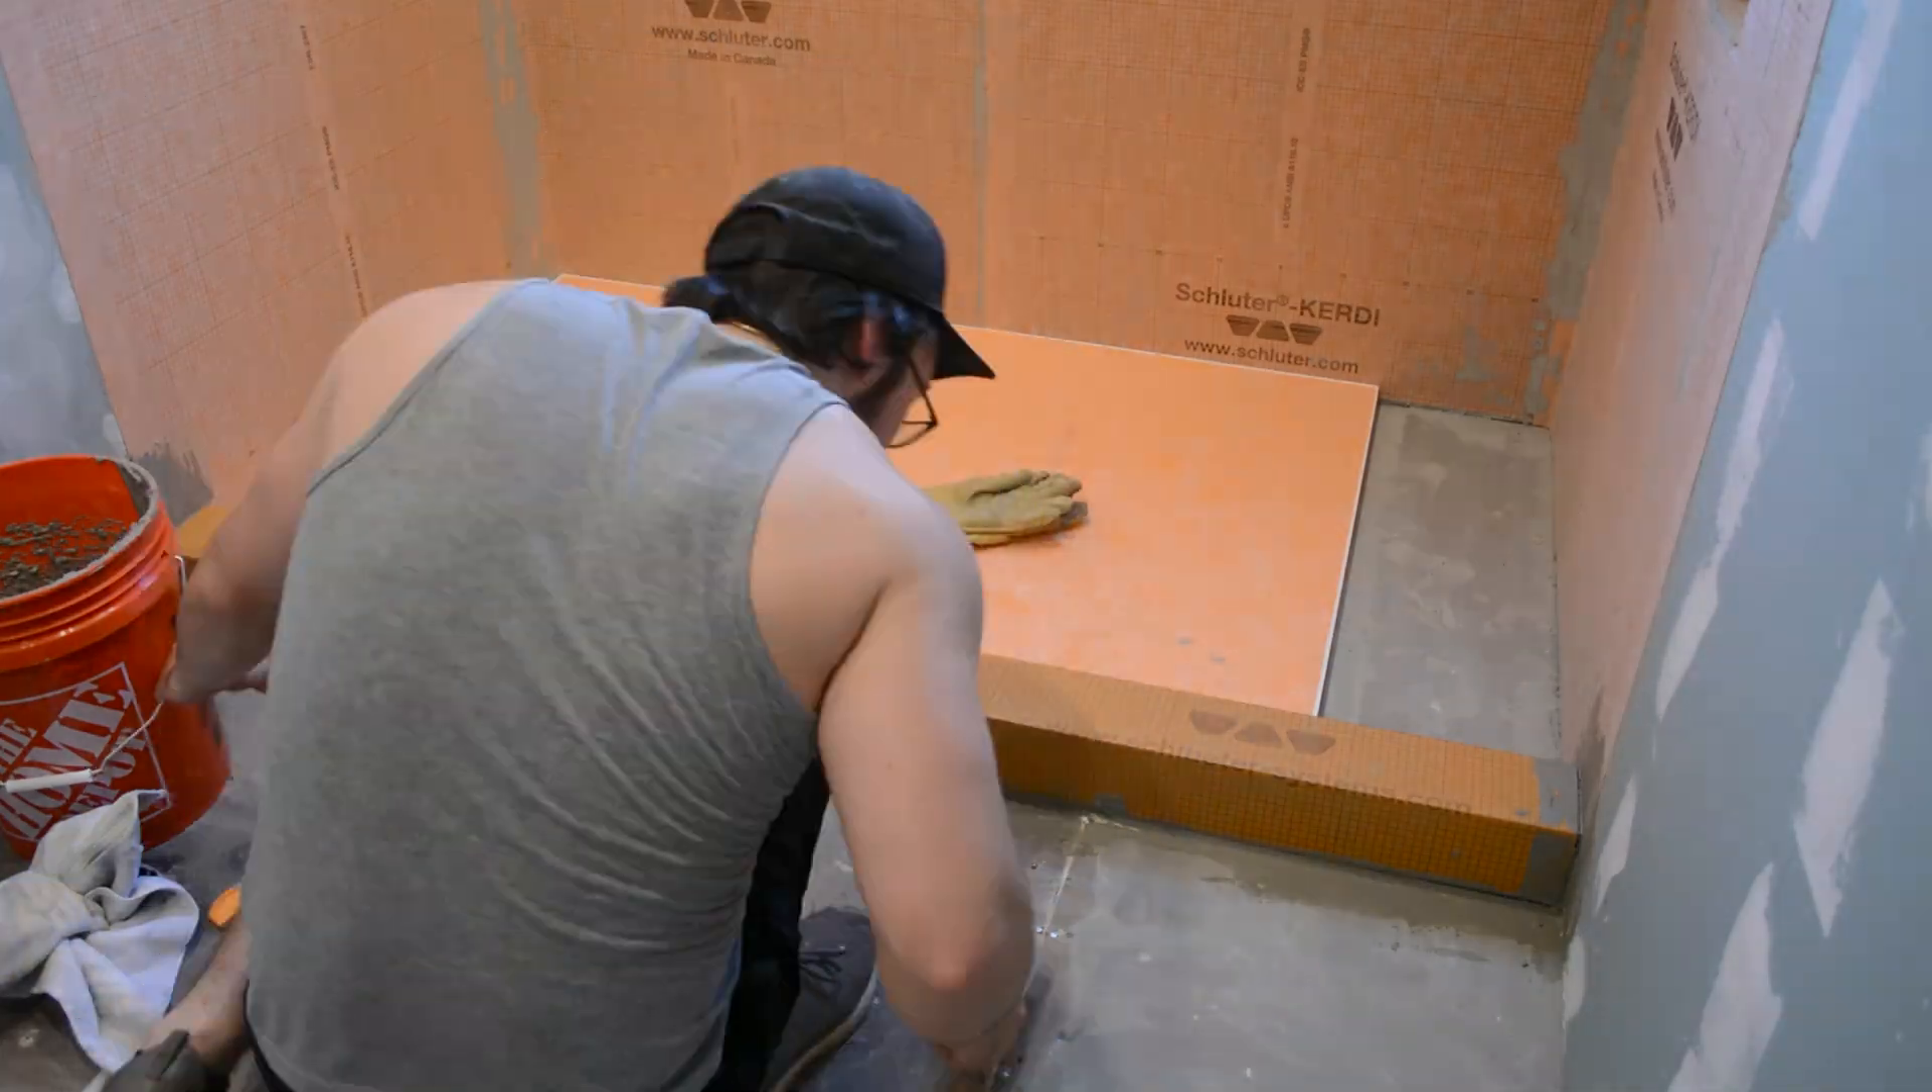As you might notice there on the top right the pan doesn't actually go all the way to the other wall.